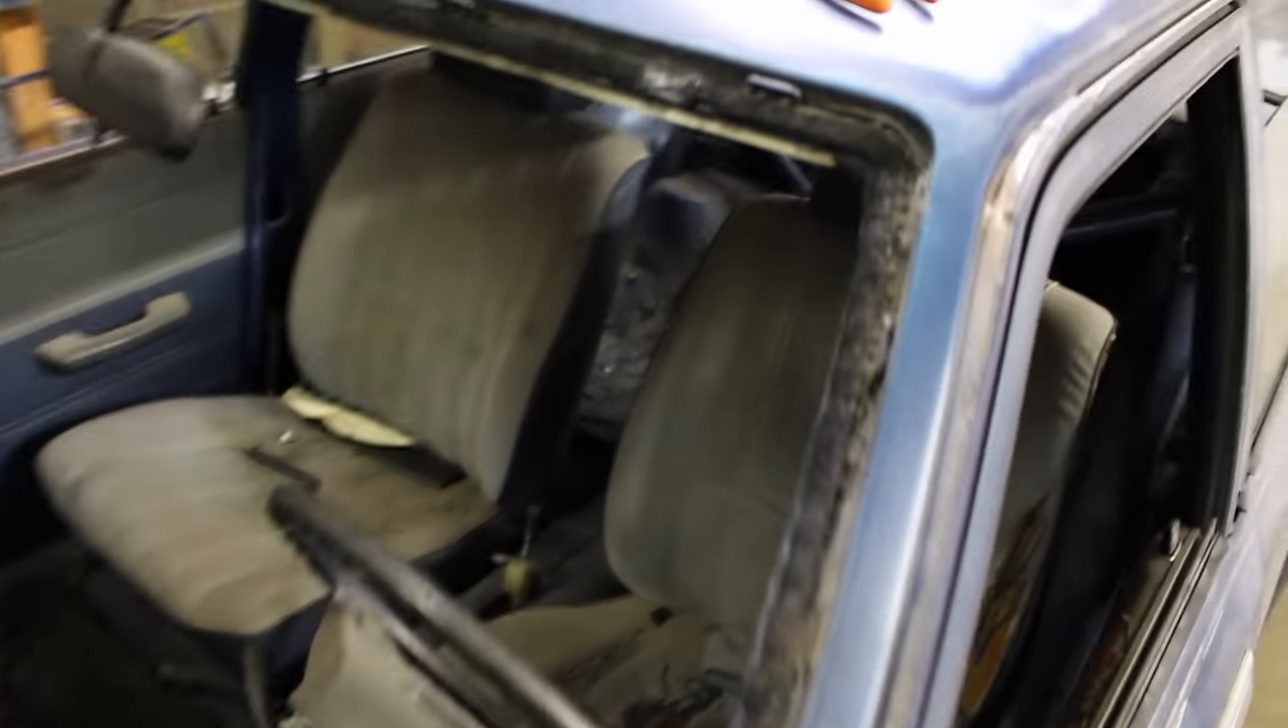The glass is all the way out.